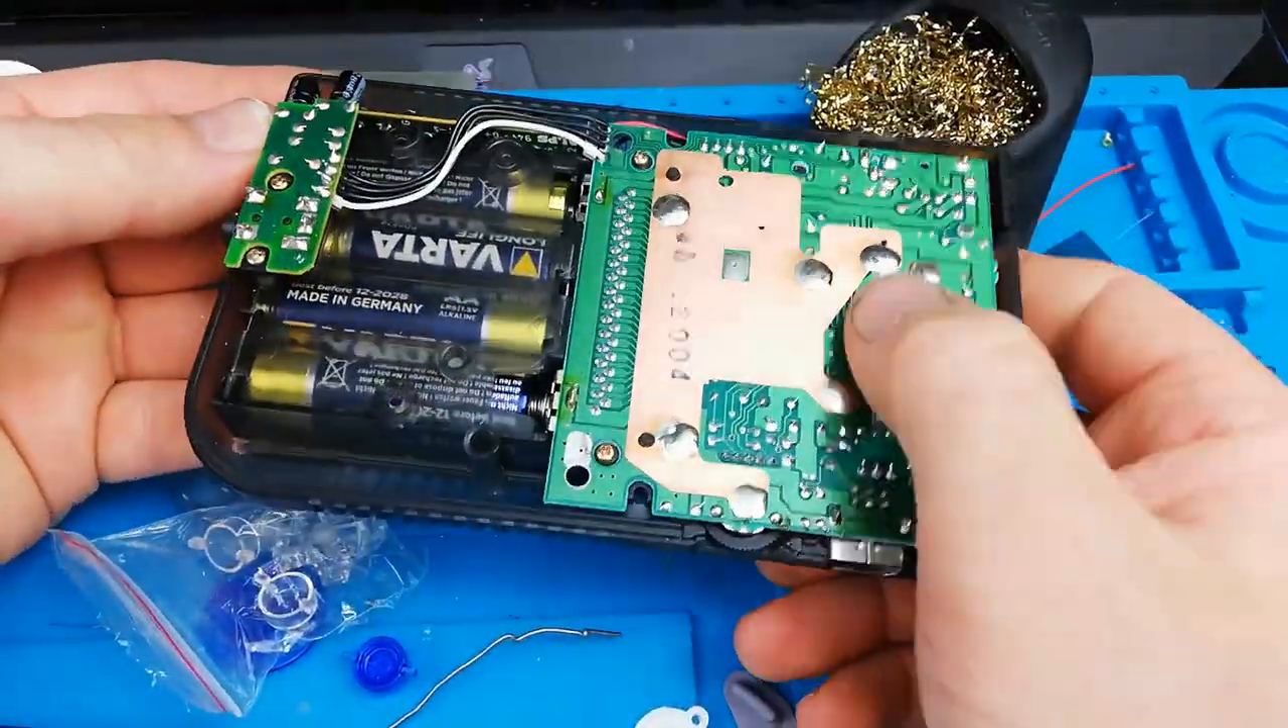I've taken the back case and I've installed the rear panel into it the rear board and some batteries.